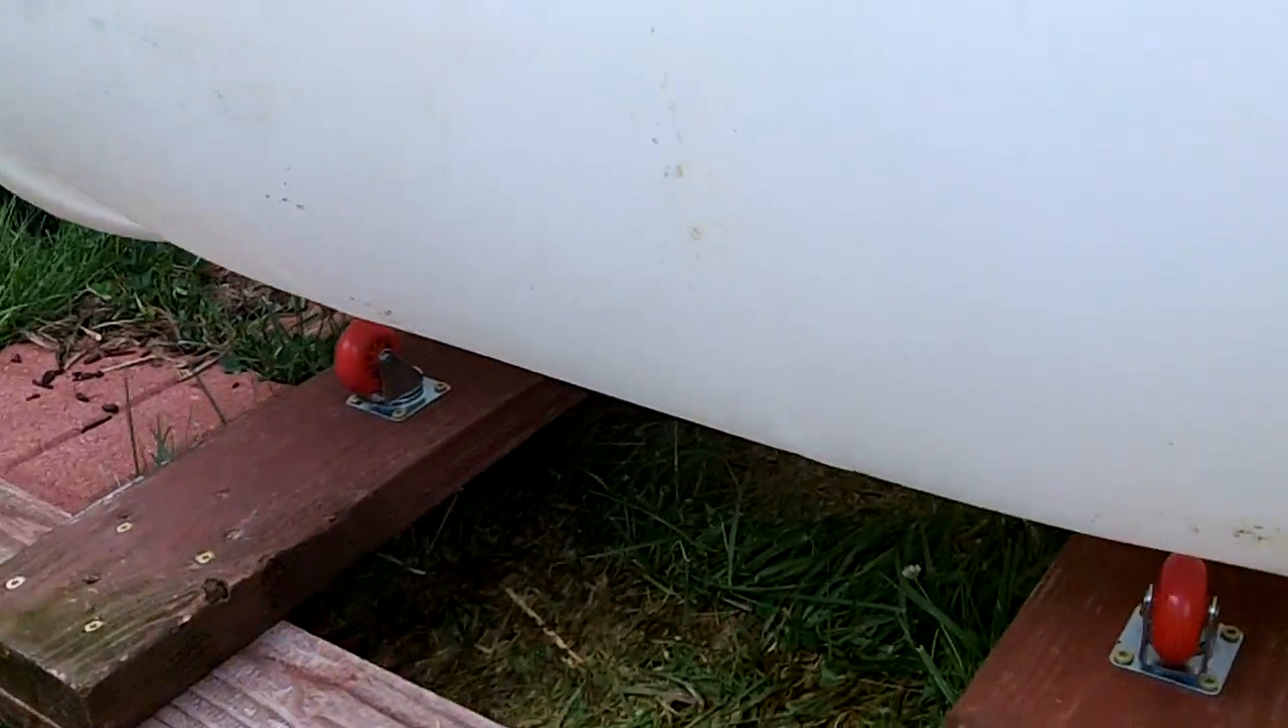Alright so you can see that the barrel is resting right on the wheels.